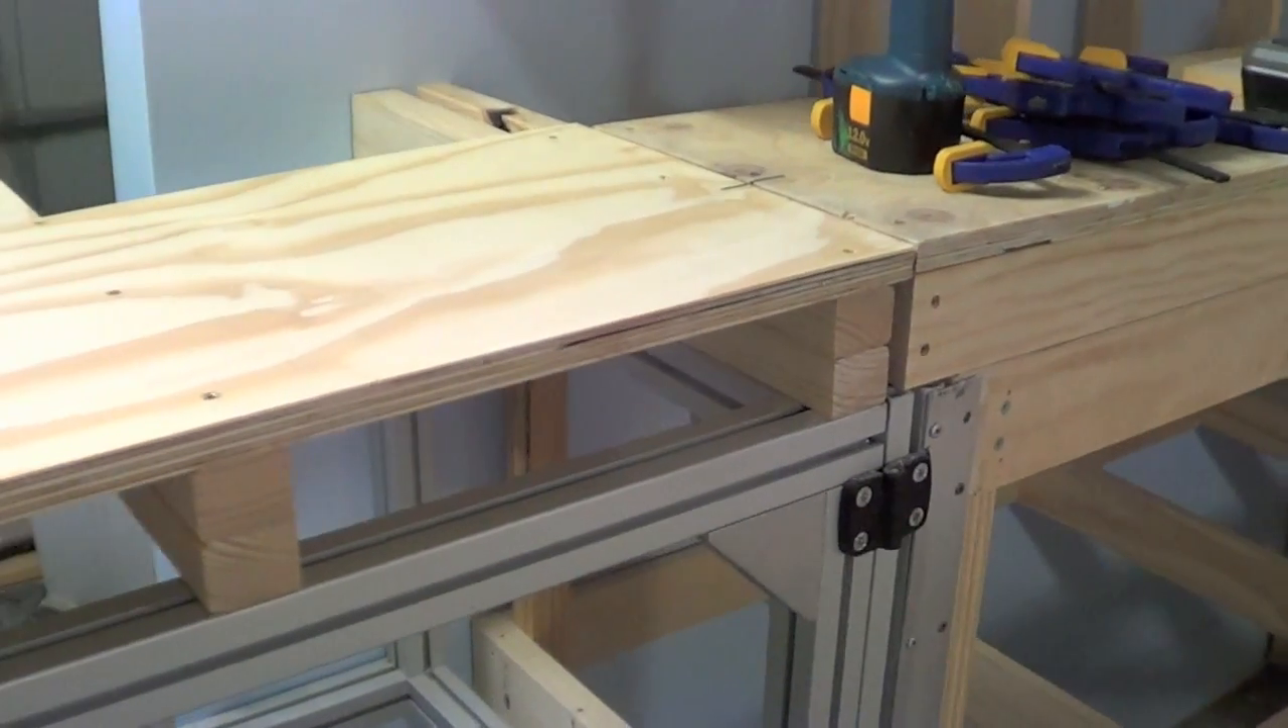I've got the second level board down now.